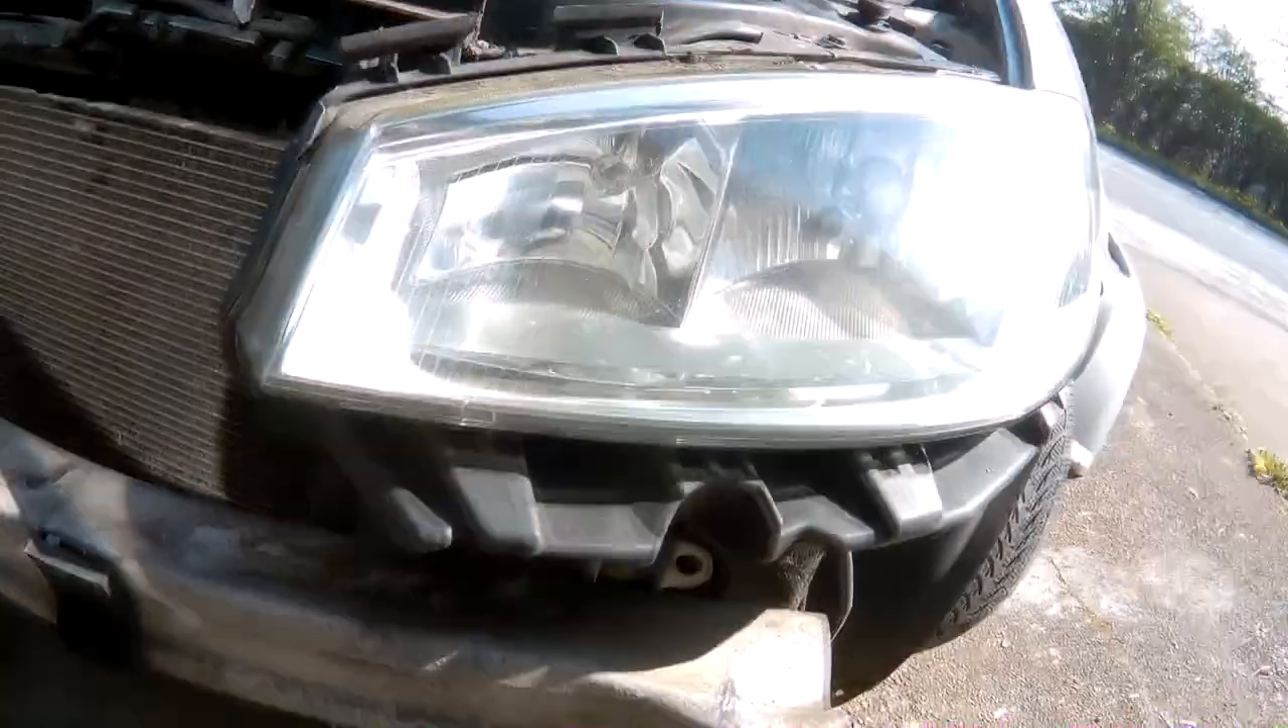The bumper's now off. The front of the car exposed.